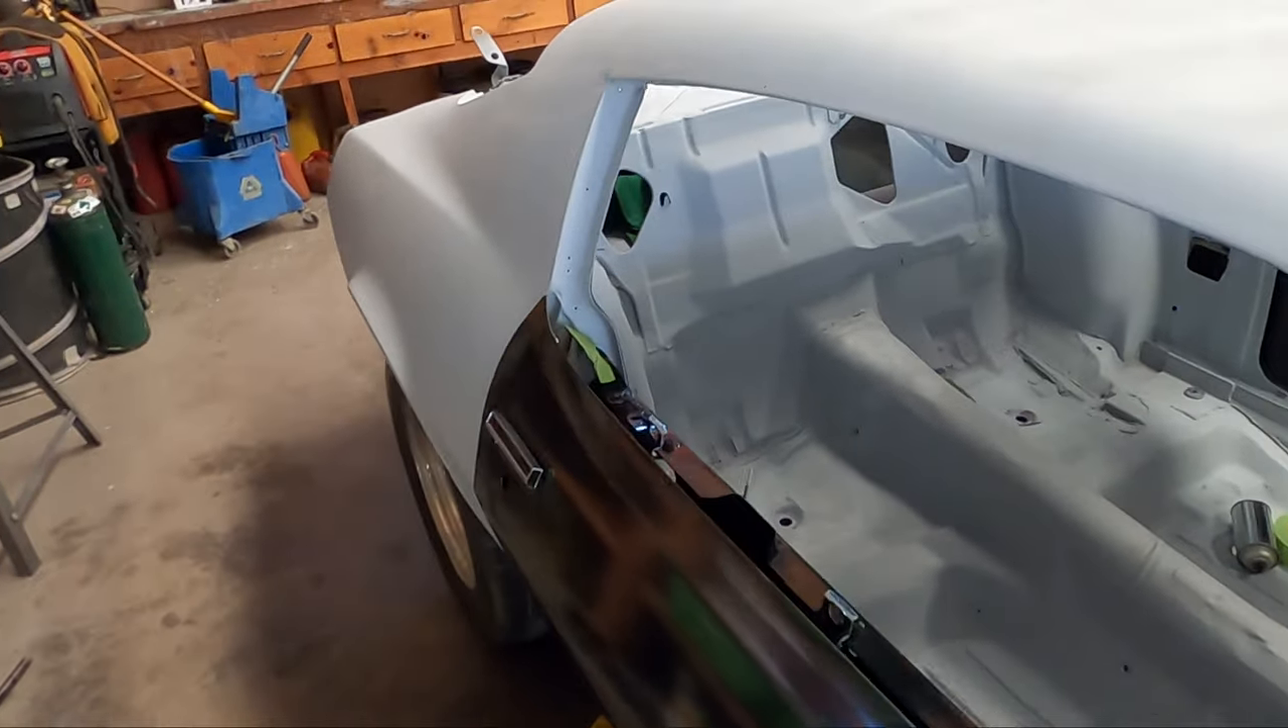Oh yeah hey doors are hung I forgot to highlight that we got the doors on the car so we'll start with that.